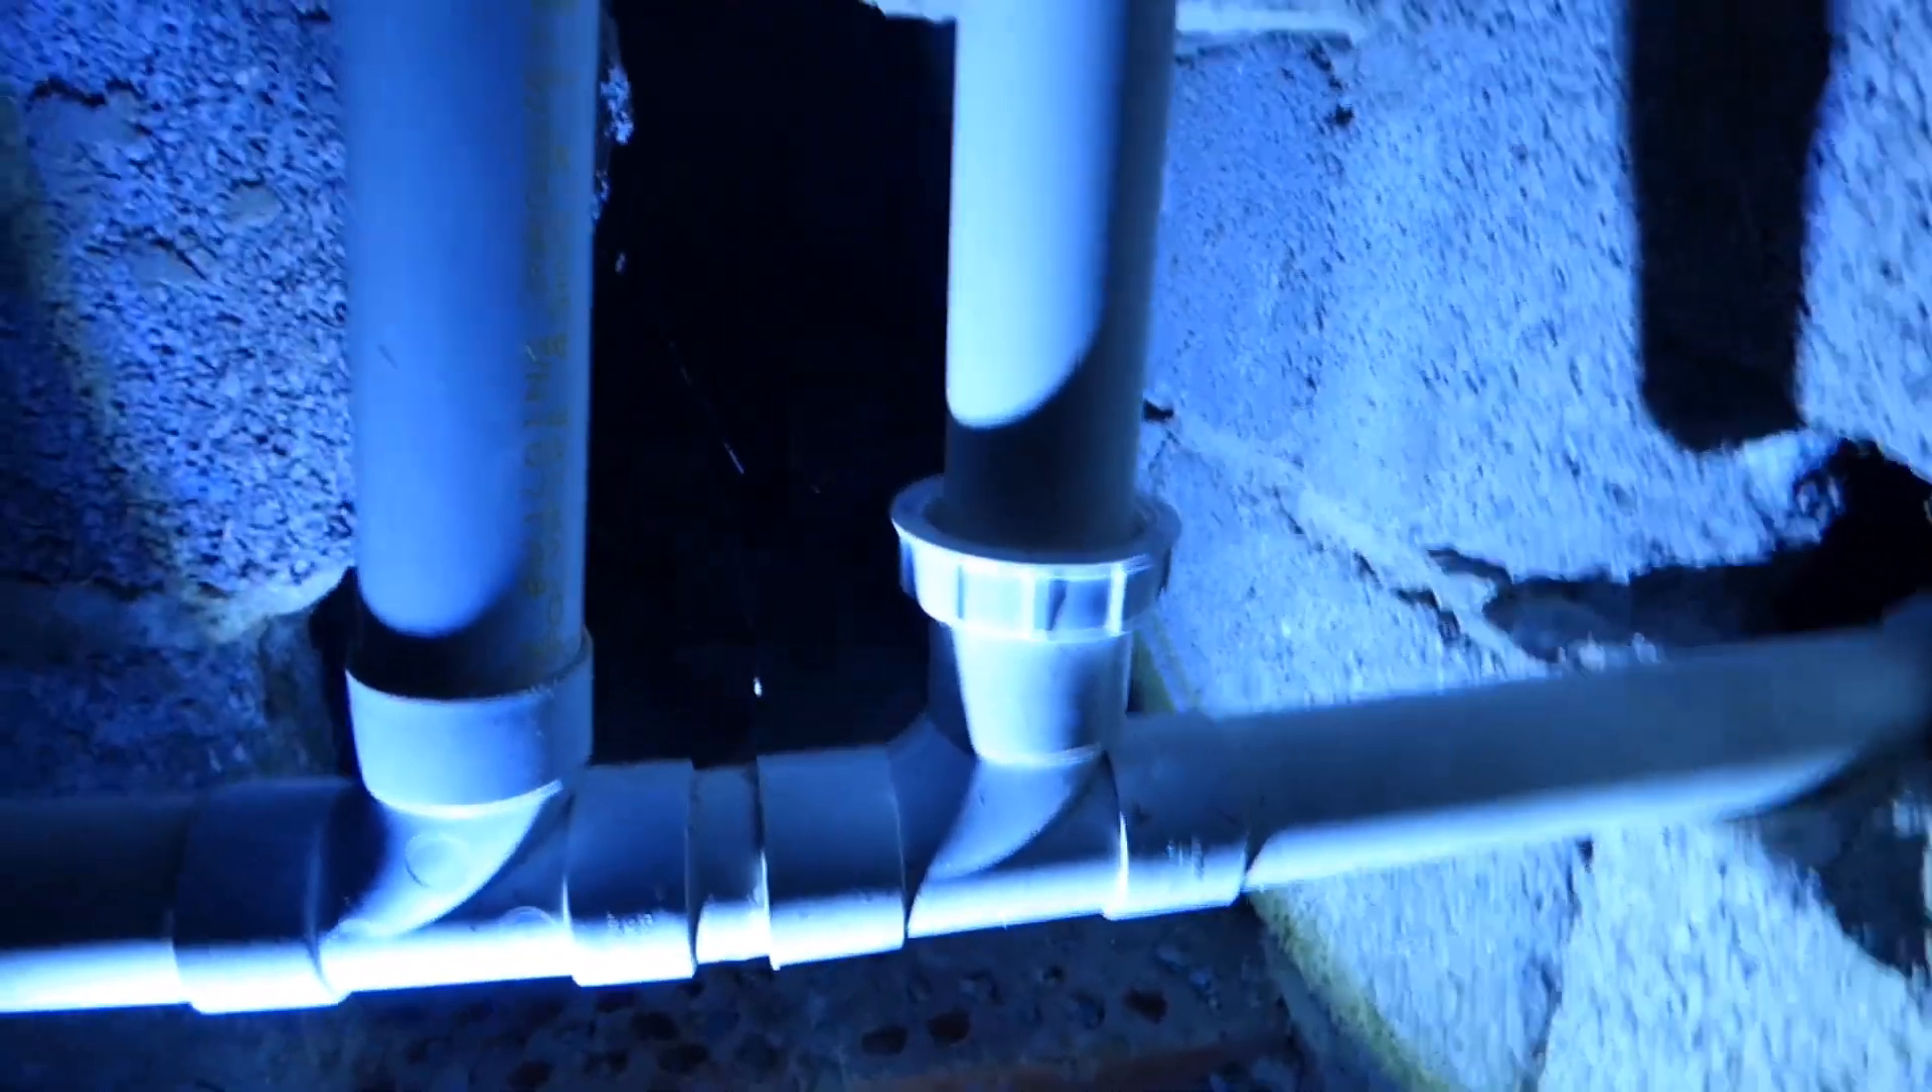I've shoved my upright piece in and you can see I've got the T on there now.